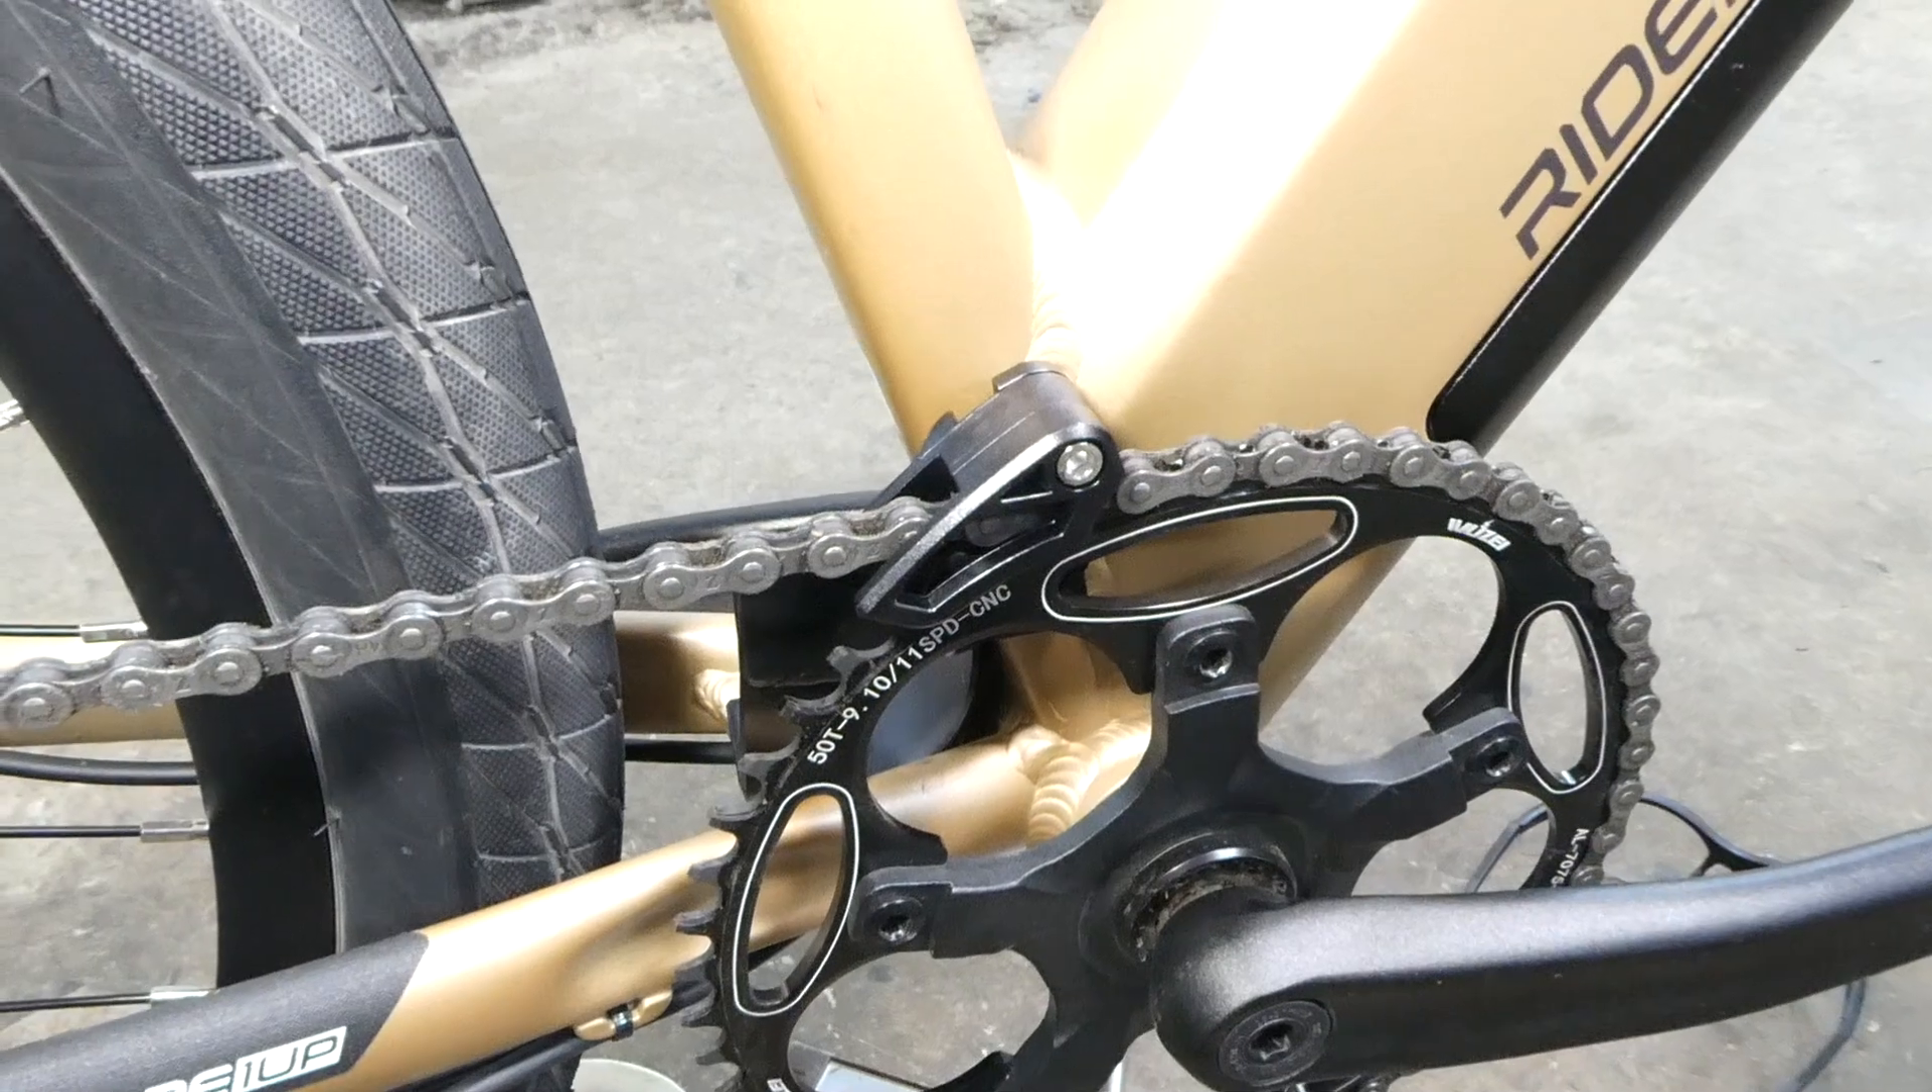Here is the unit all done. The bracket is all painted. Mounted.